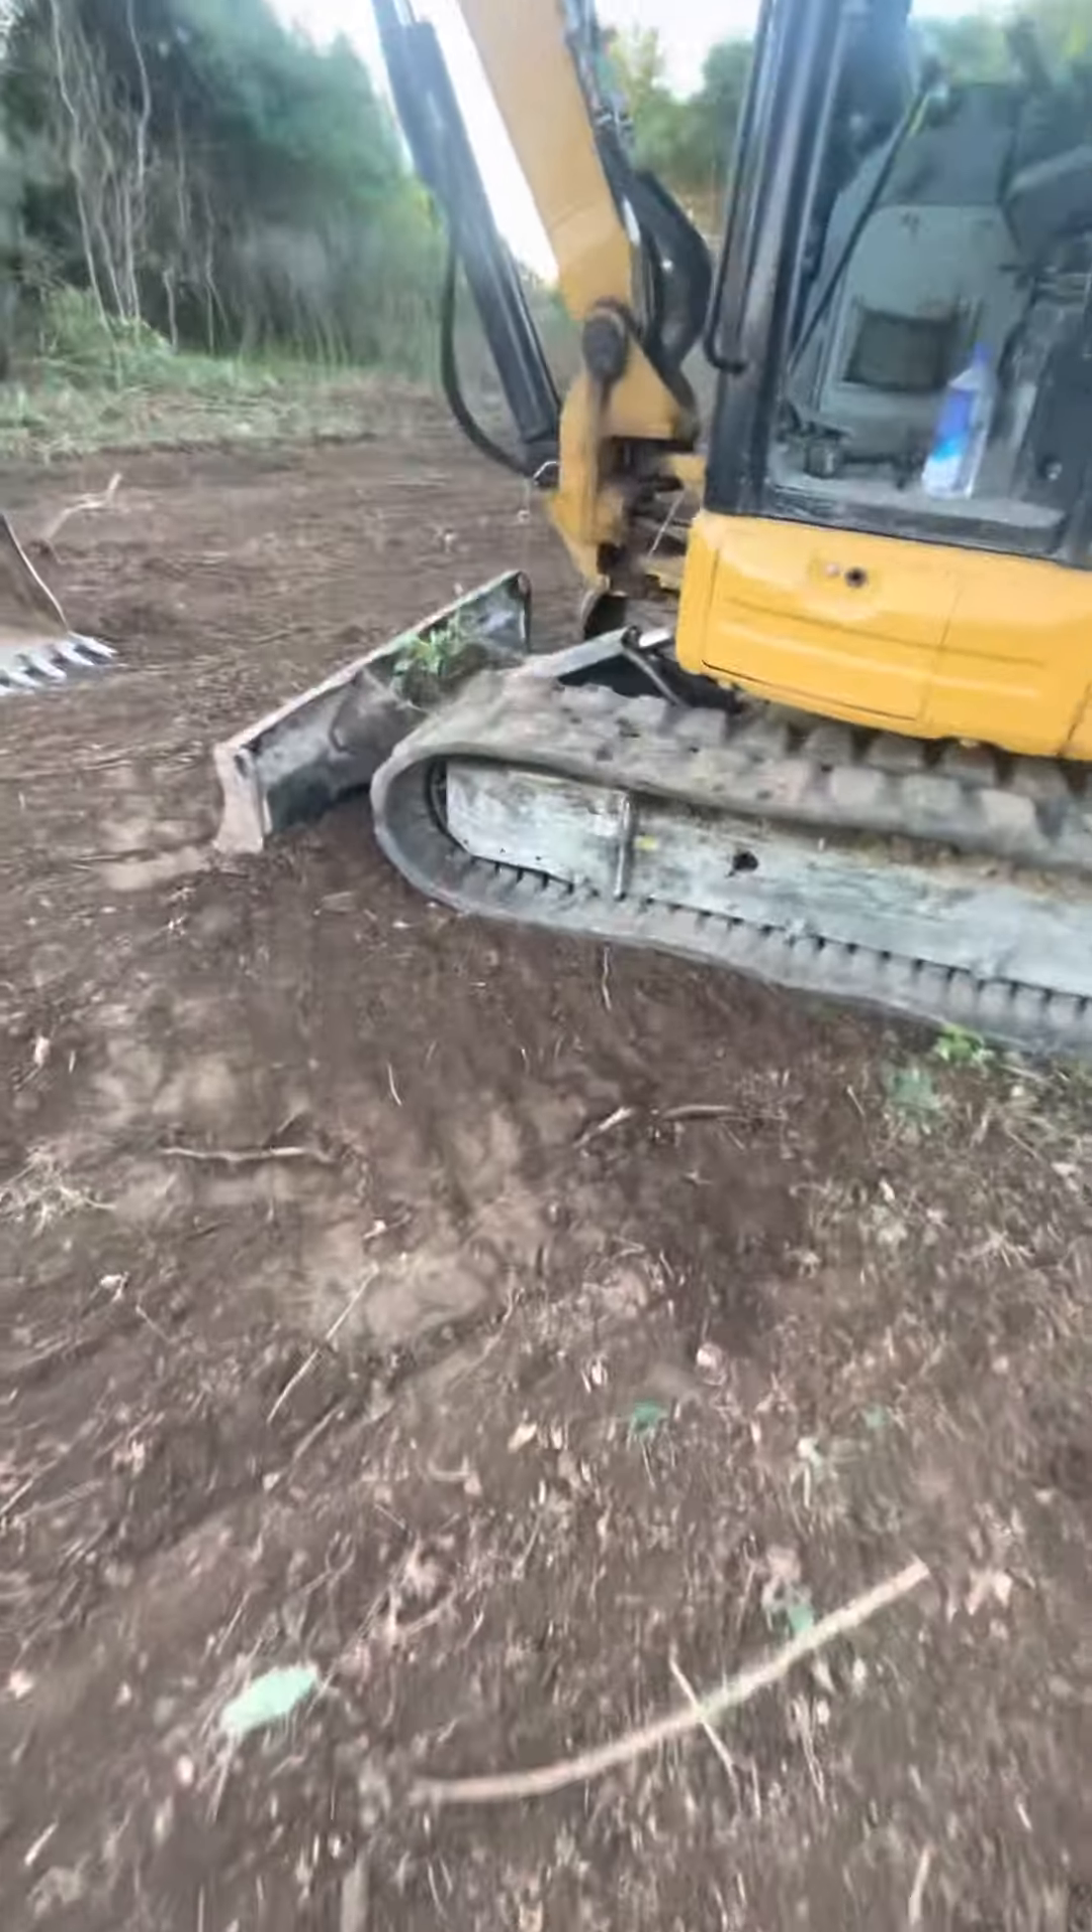This track come off on the front so i did get it back on.